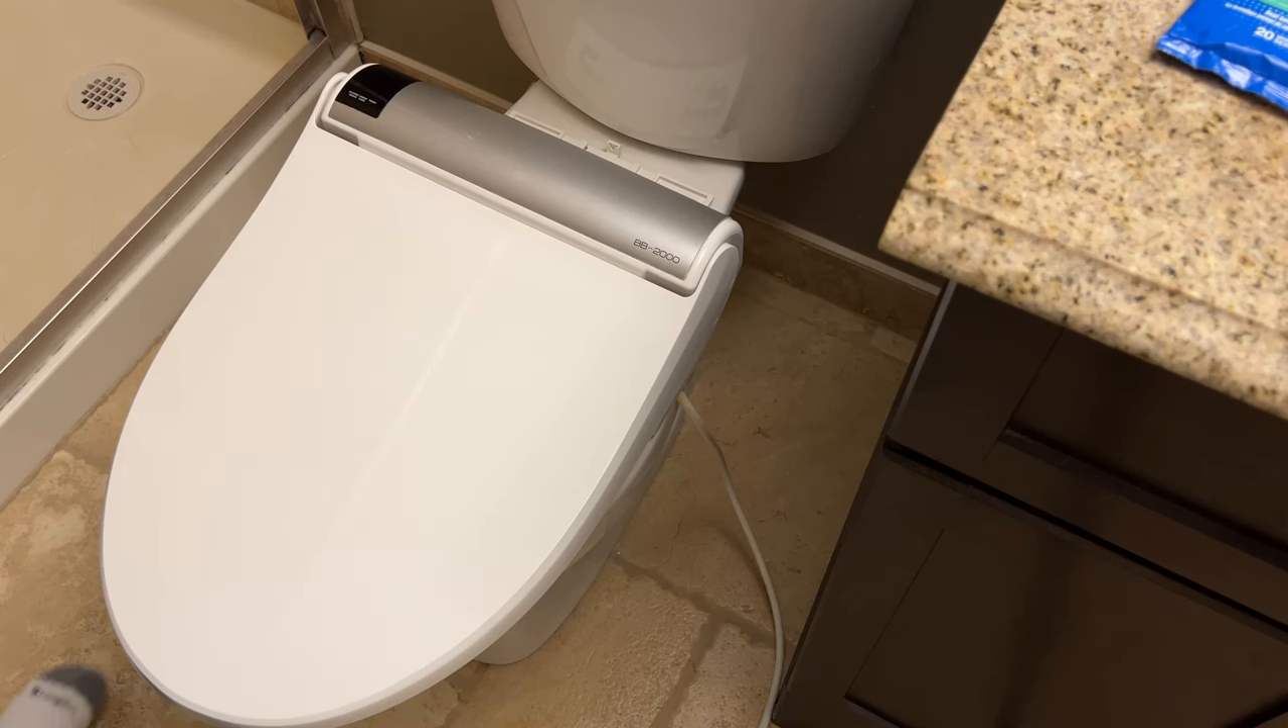Okay guys and girls we've got the toilet seat back up here and as you can see all we're going to do is line everything up.